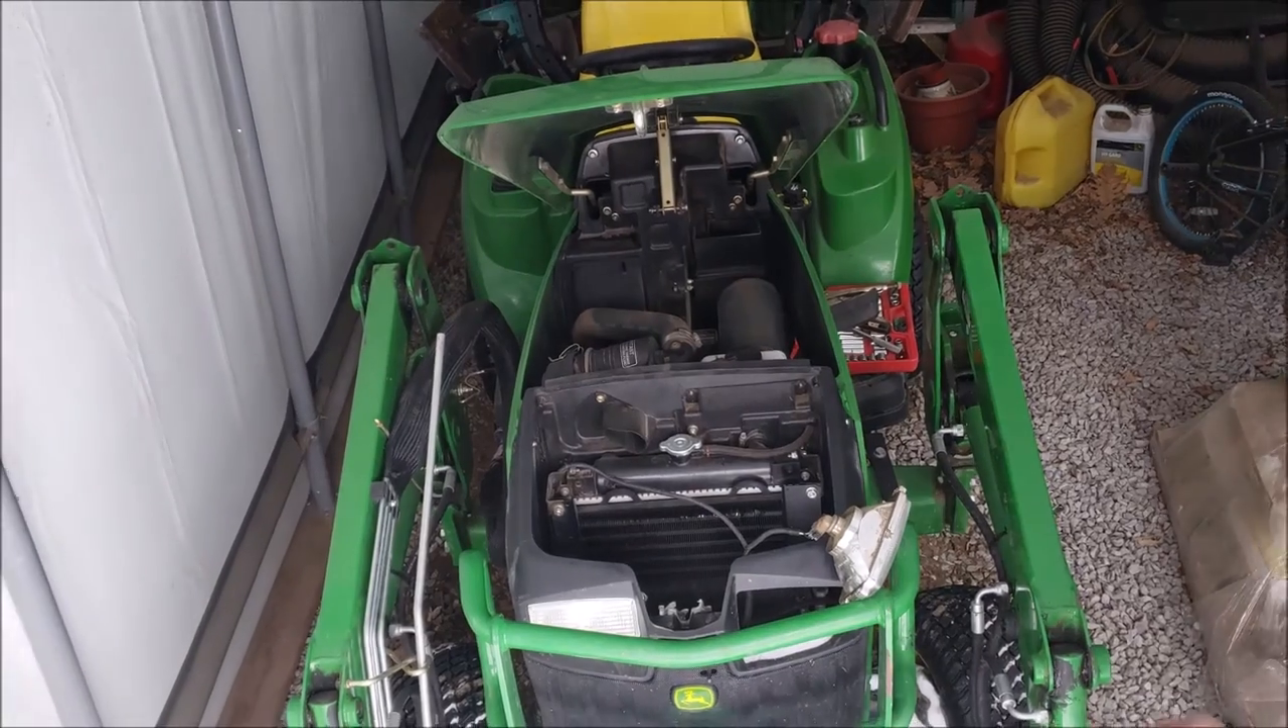And, uh, I have to bolt back in the headlight here because I had to remove that for access.